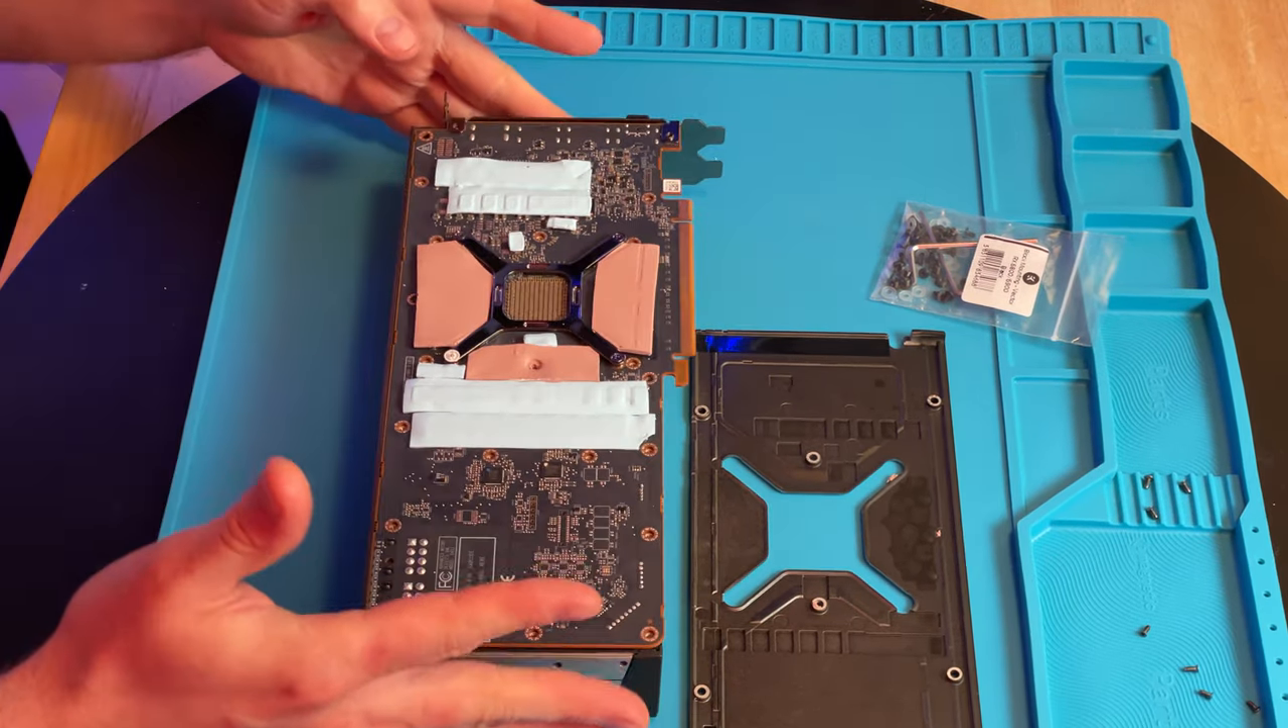So as you can see, I have the back plate off.